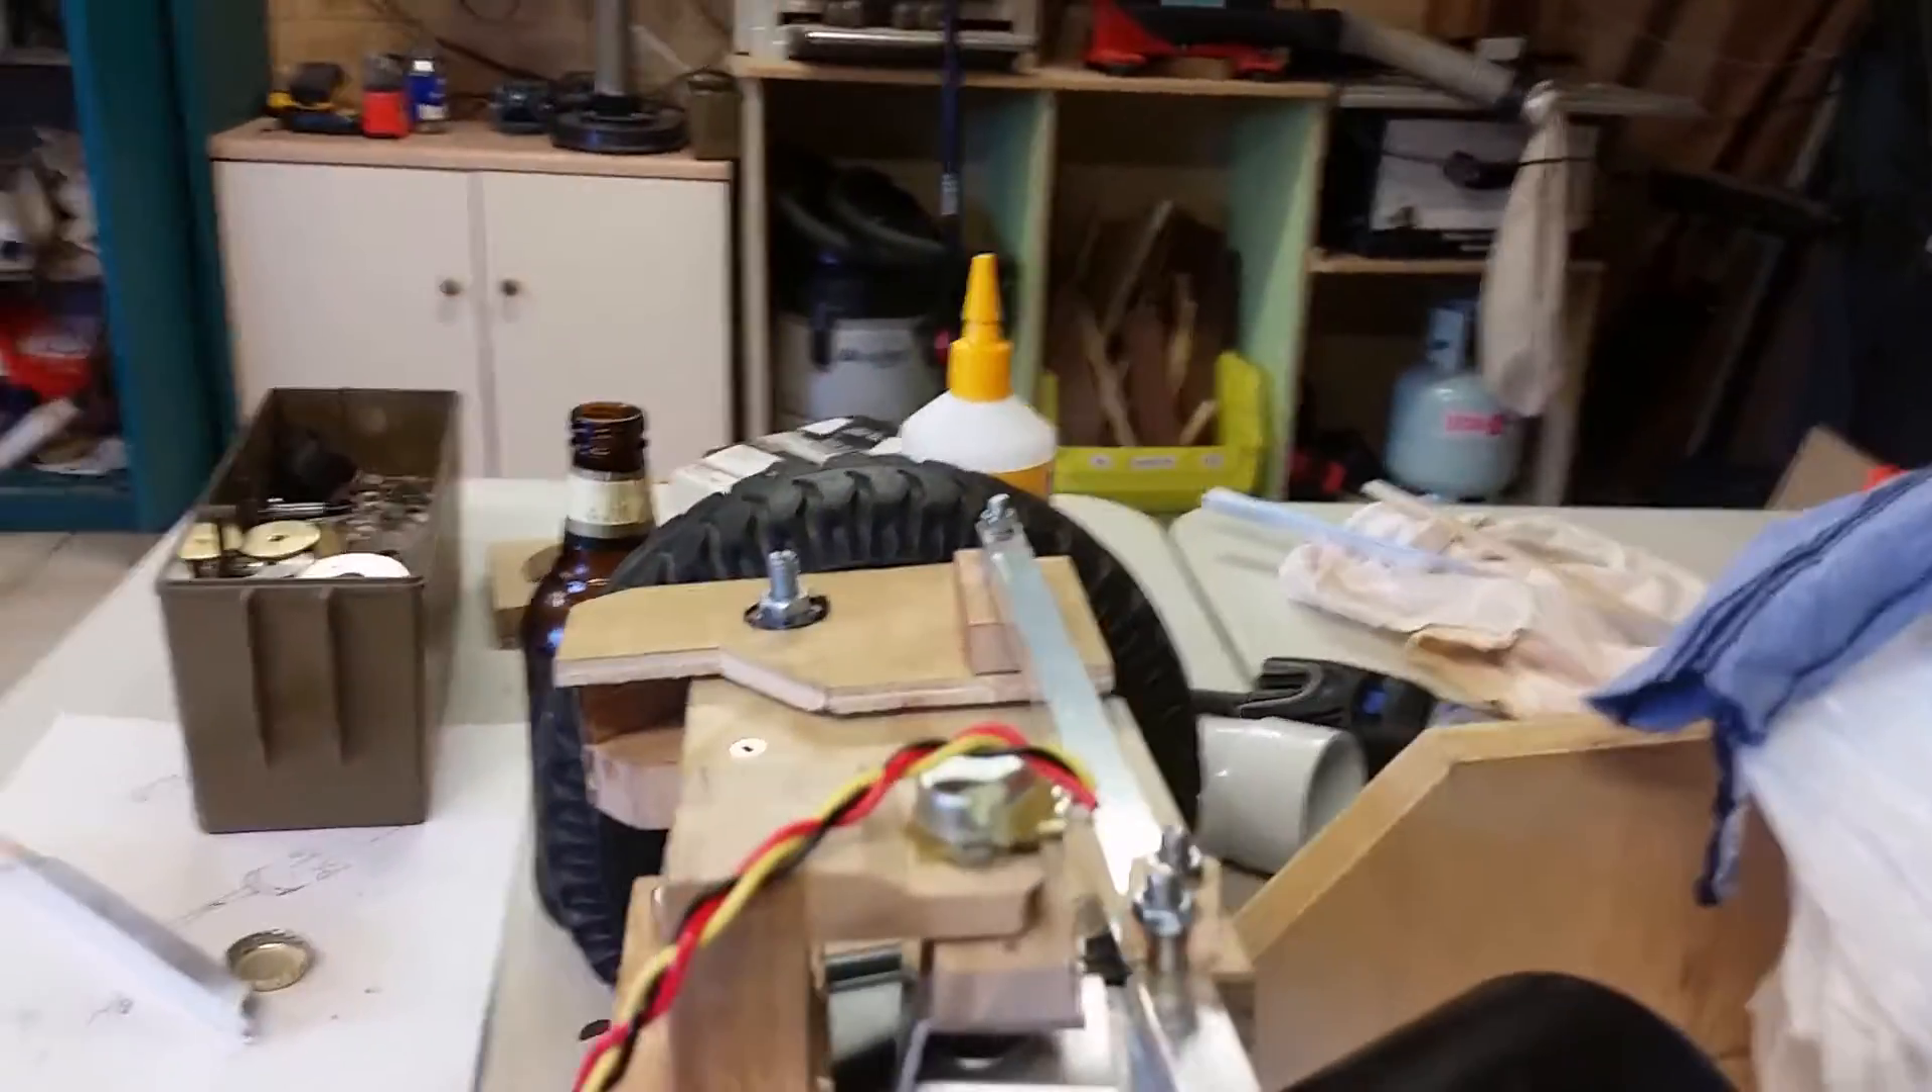So instead I'll use a plain potentiometer and you can see here that I've started building one onto the front of the car.